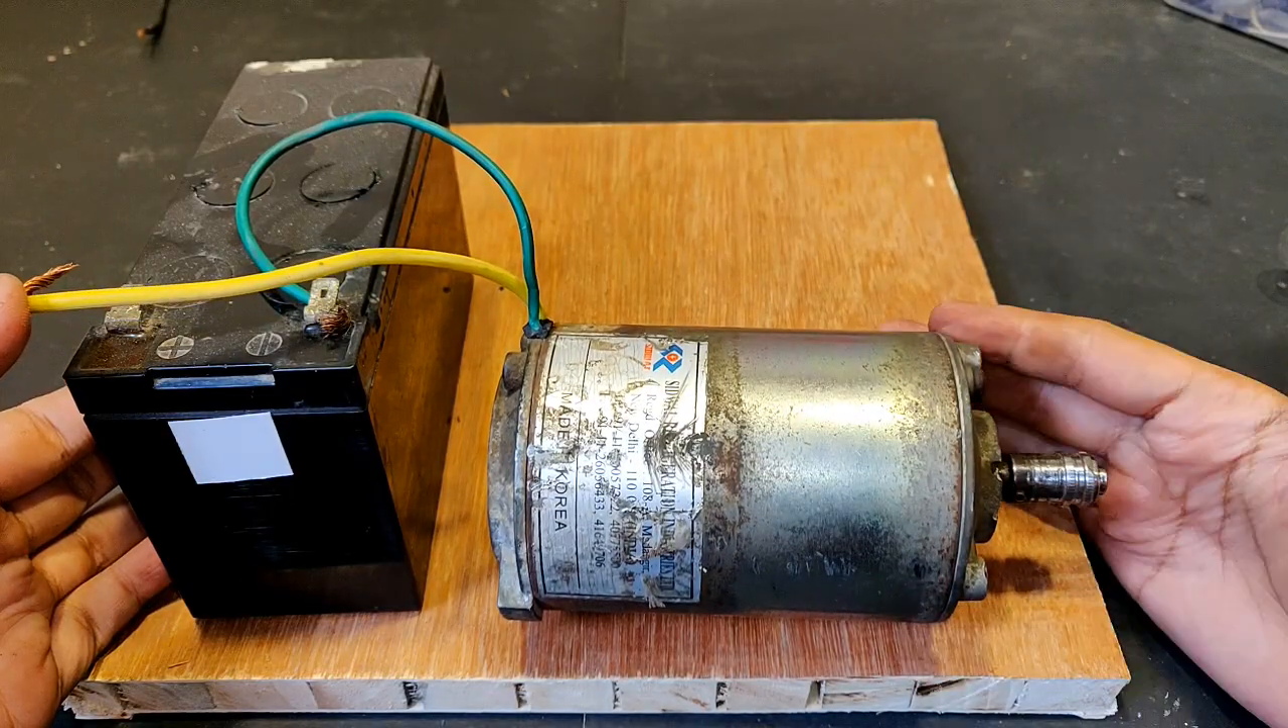Okay, one wire has been connected. Now comes the second one.